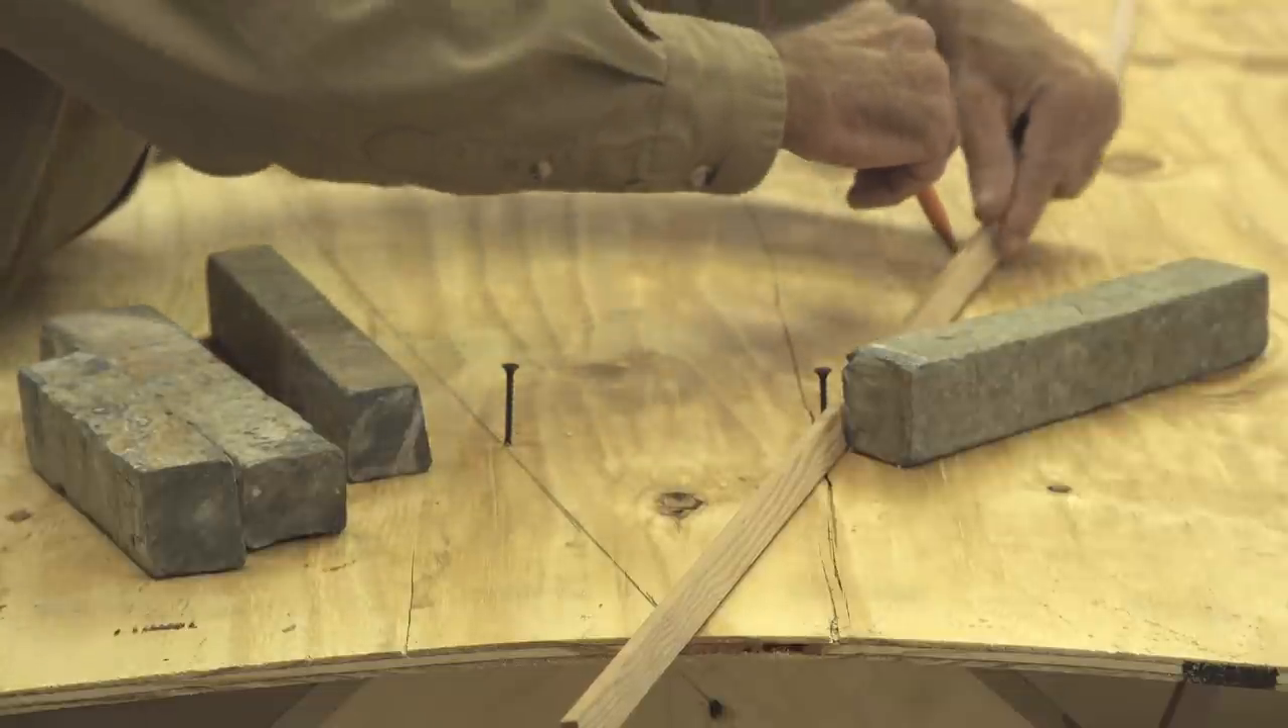I've got the sheetrock screws in place there.